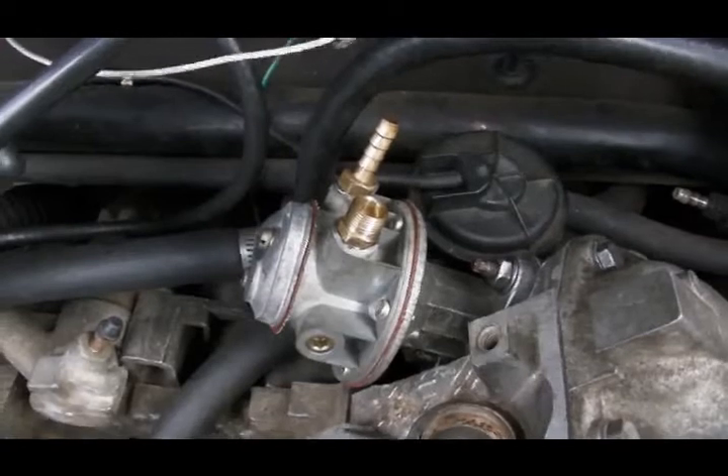And there's the fuel pump mounted to the passenger side cylinder head.